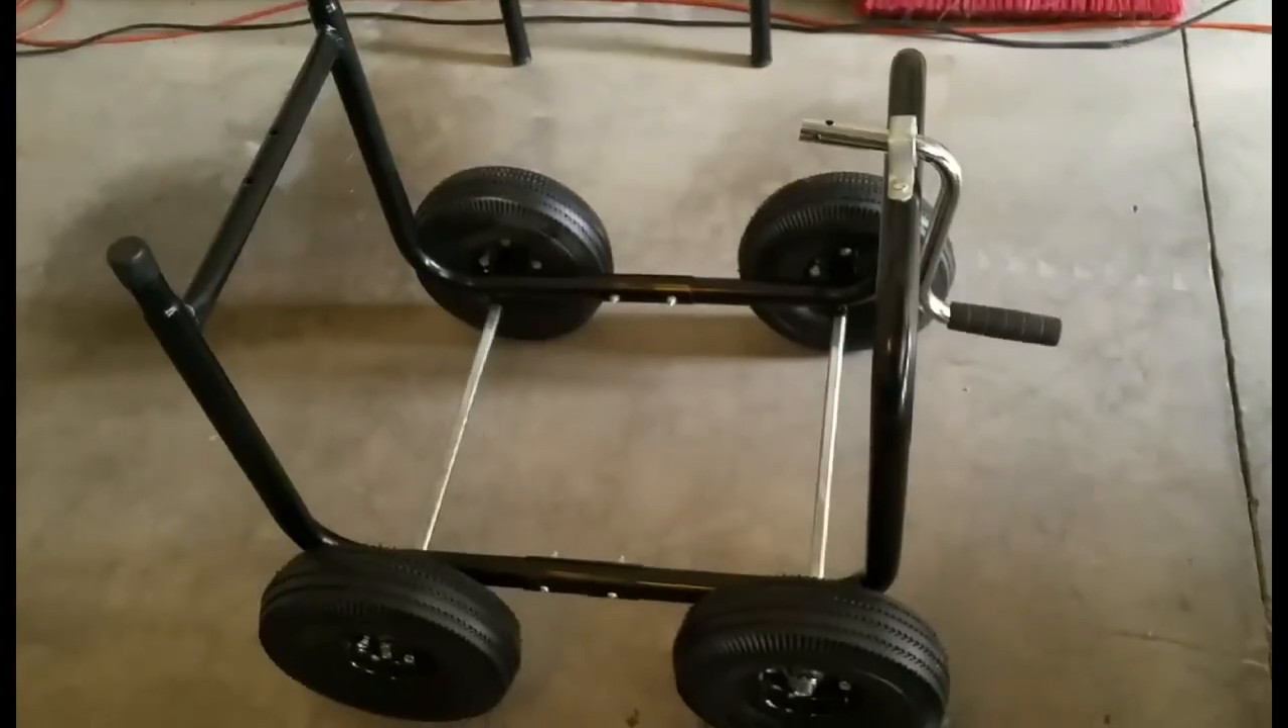Okay I've got the cart on four wheels.